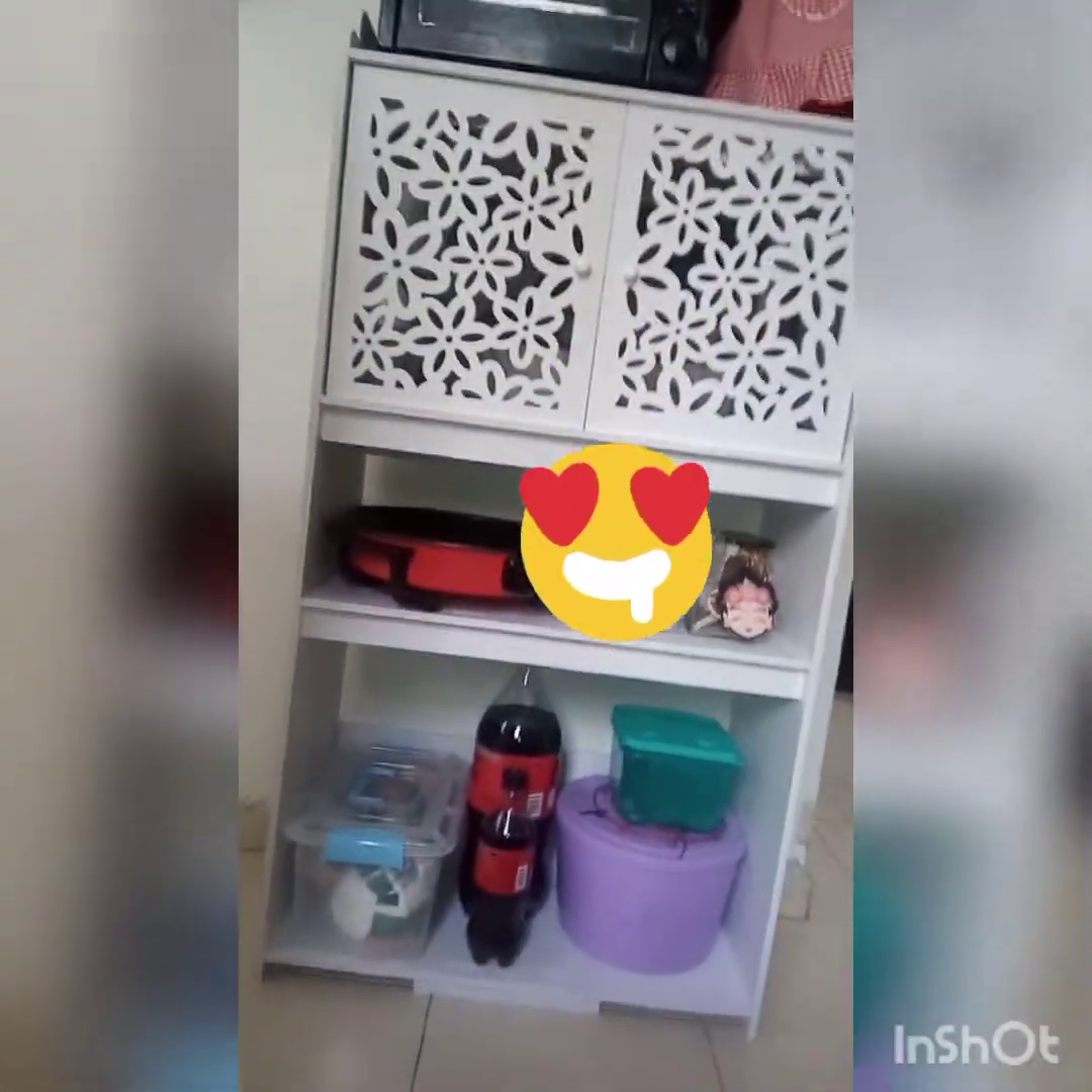Pues listo, ya quedó armada la alacena eco resist, vean qué cosa tan bonita.